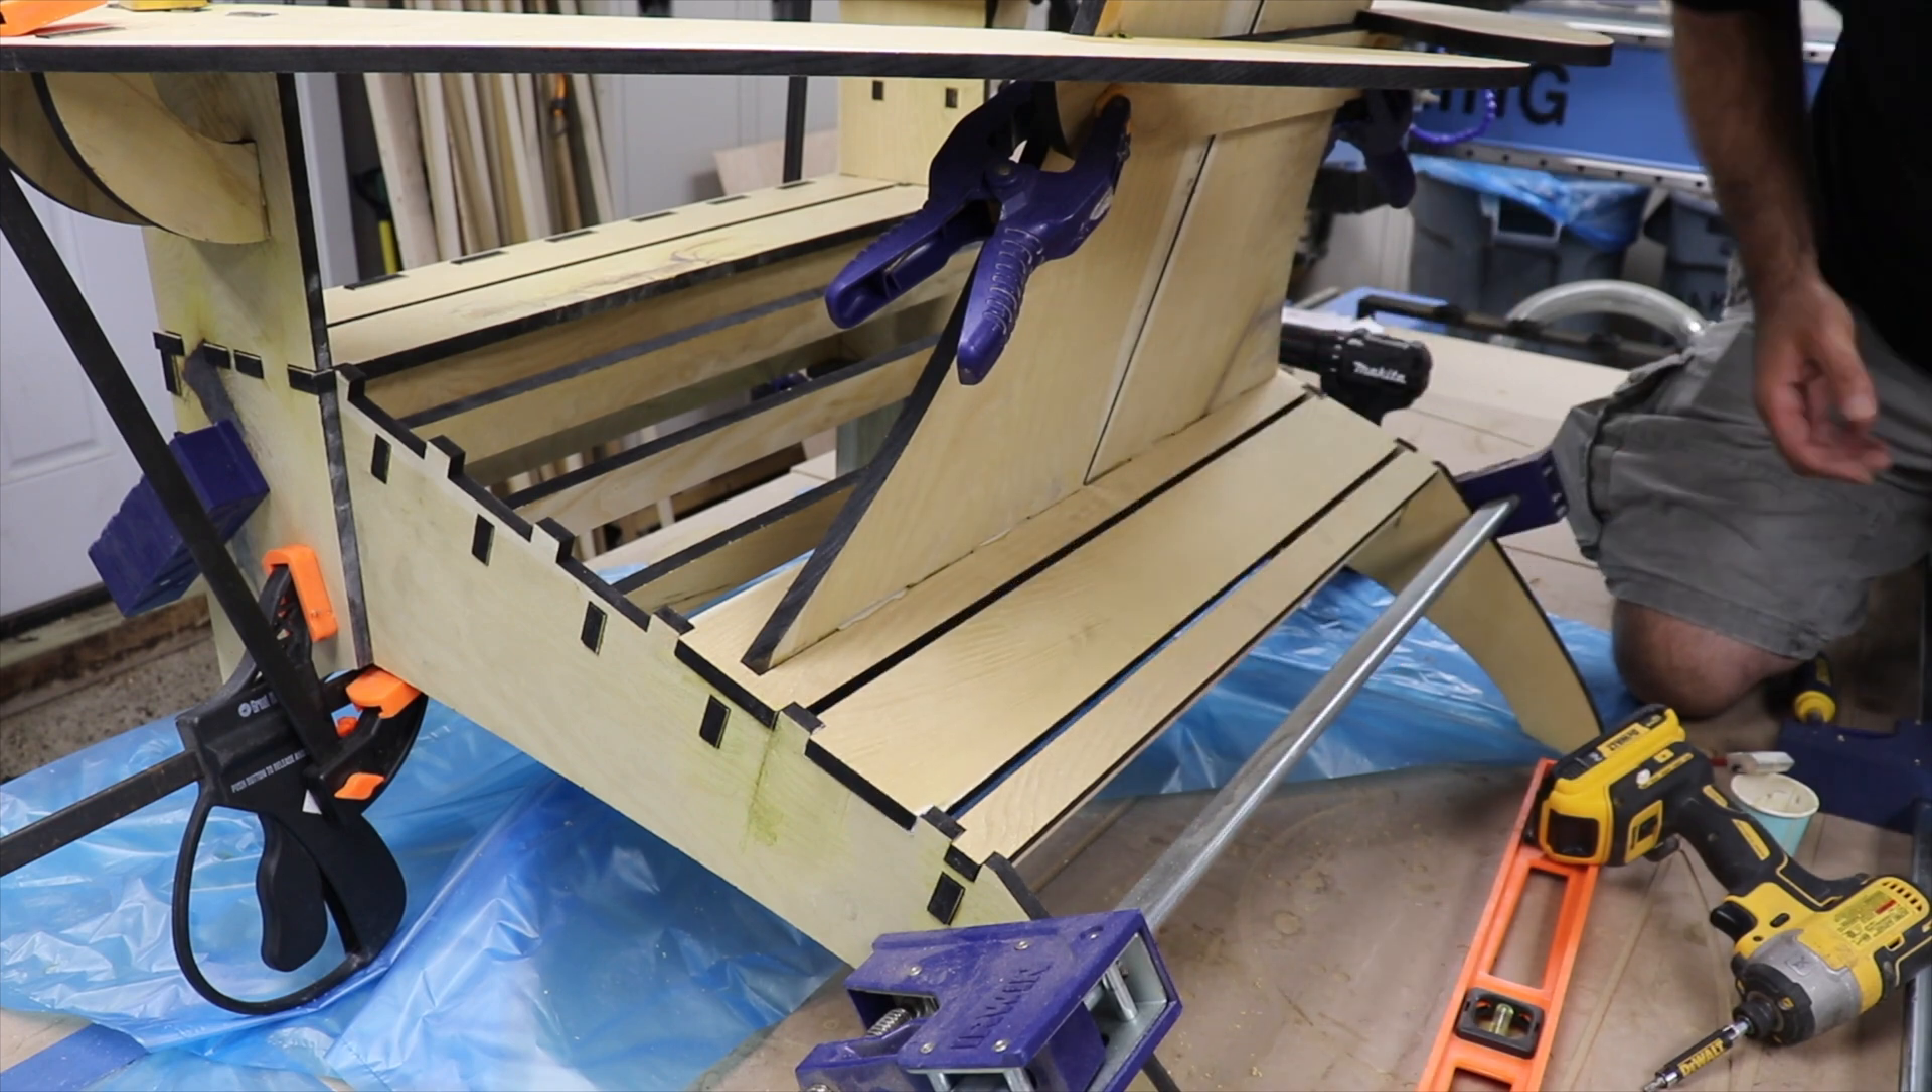The slats ended up being the last thing to go in during this assembly.